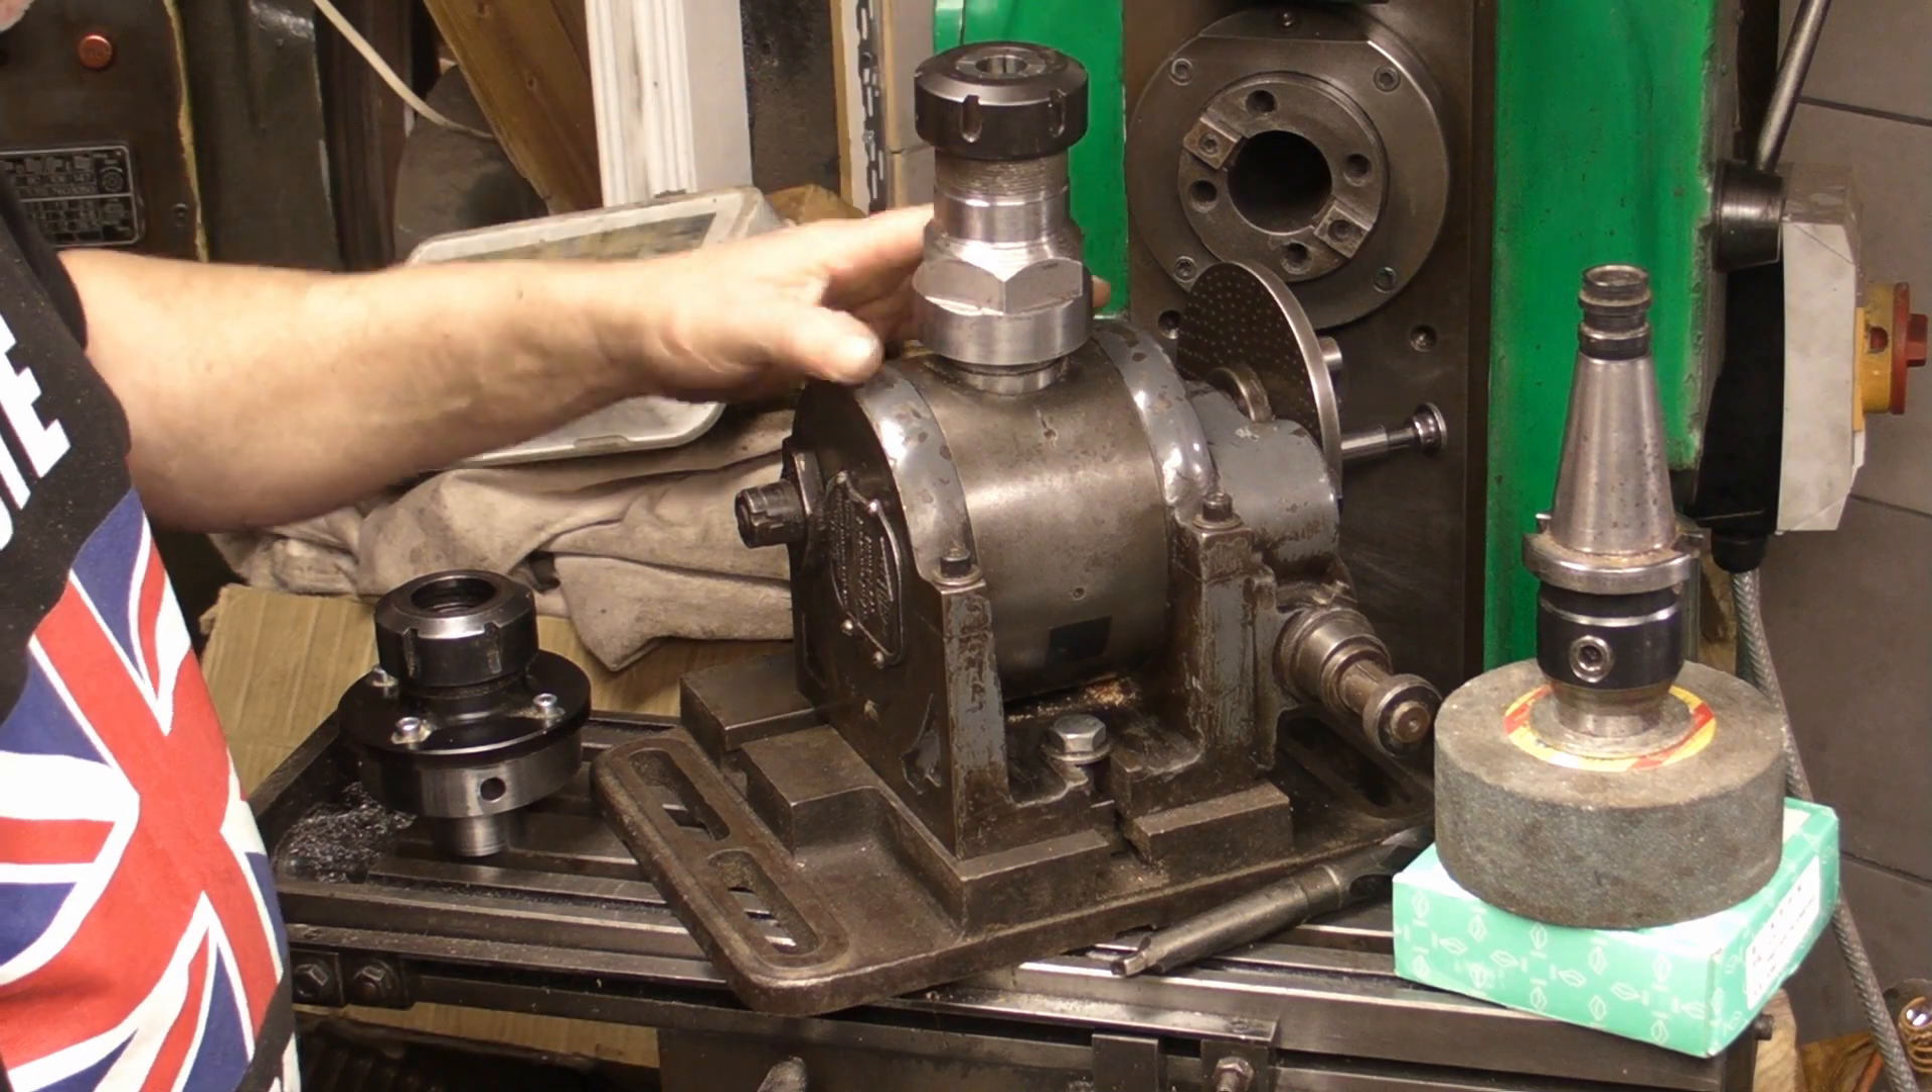Originally this came with a three -jaw chuck and I'd taken that off and I've mounted this ER40 chuck onto it.